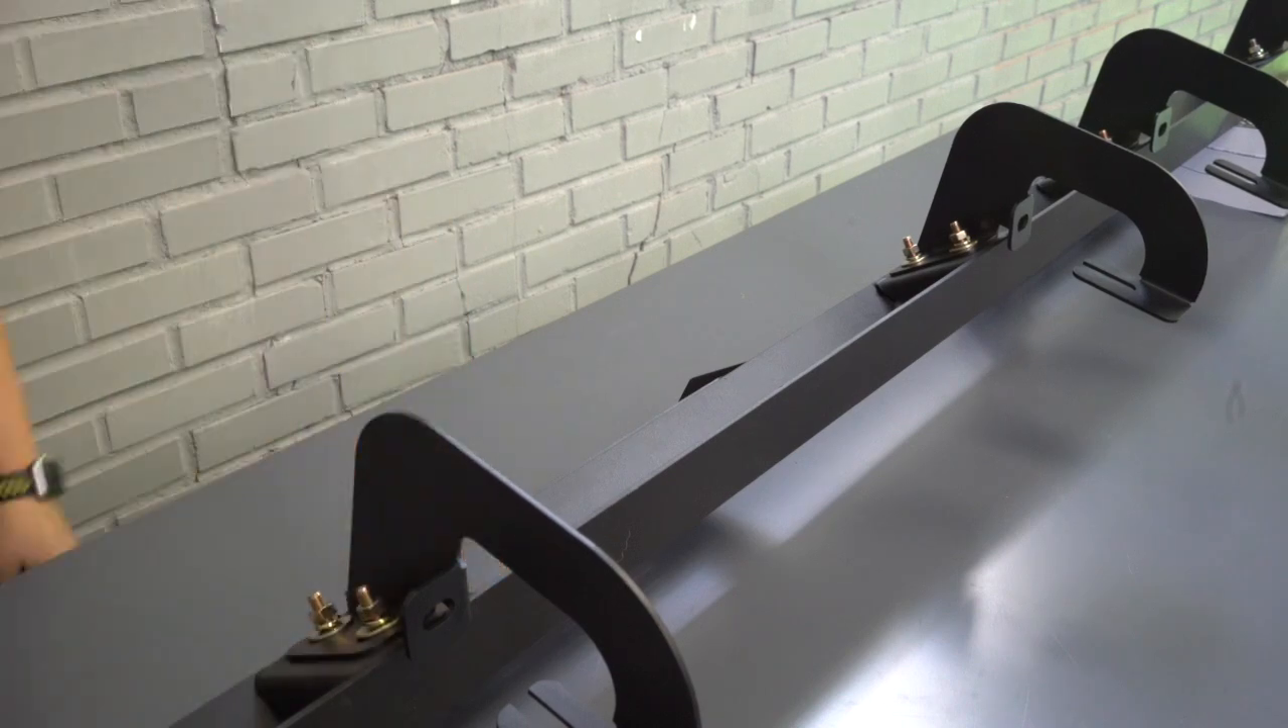Now that we got the brackets on, let's climb under the truck and locate where the steps are going to mount up.